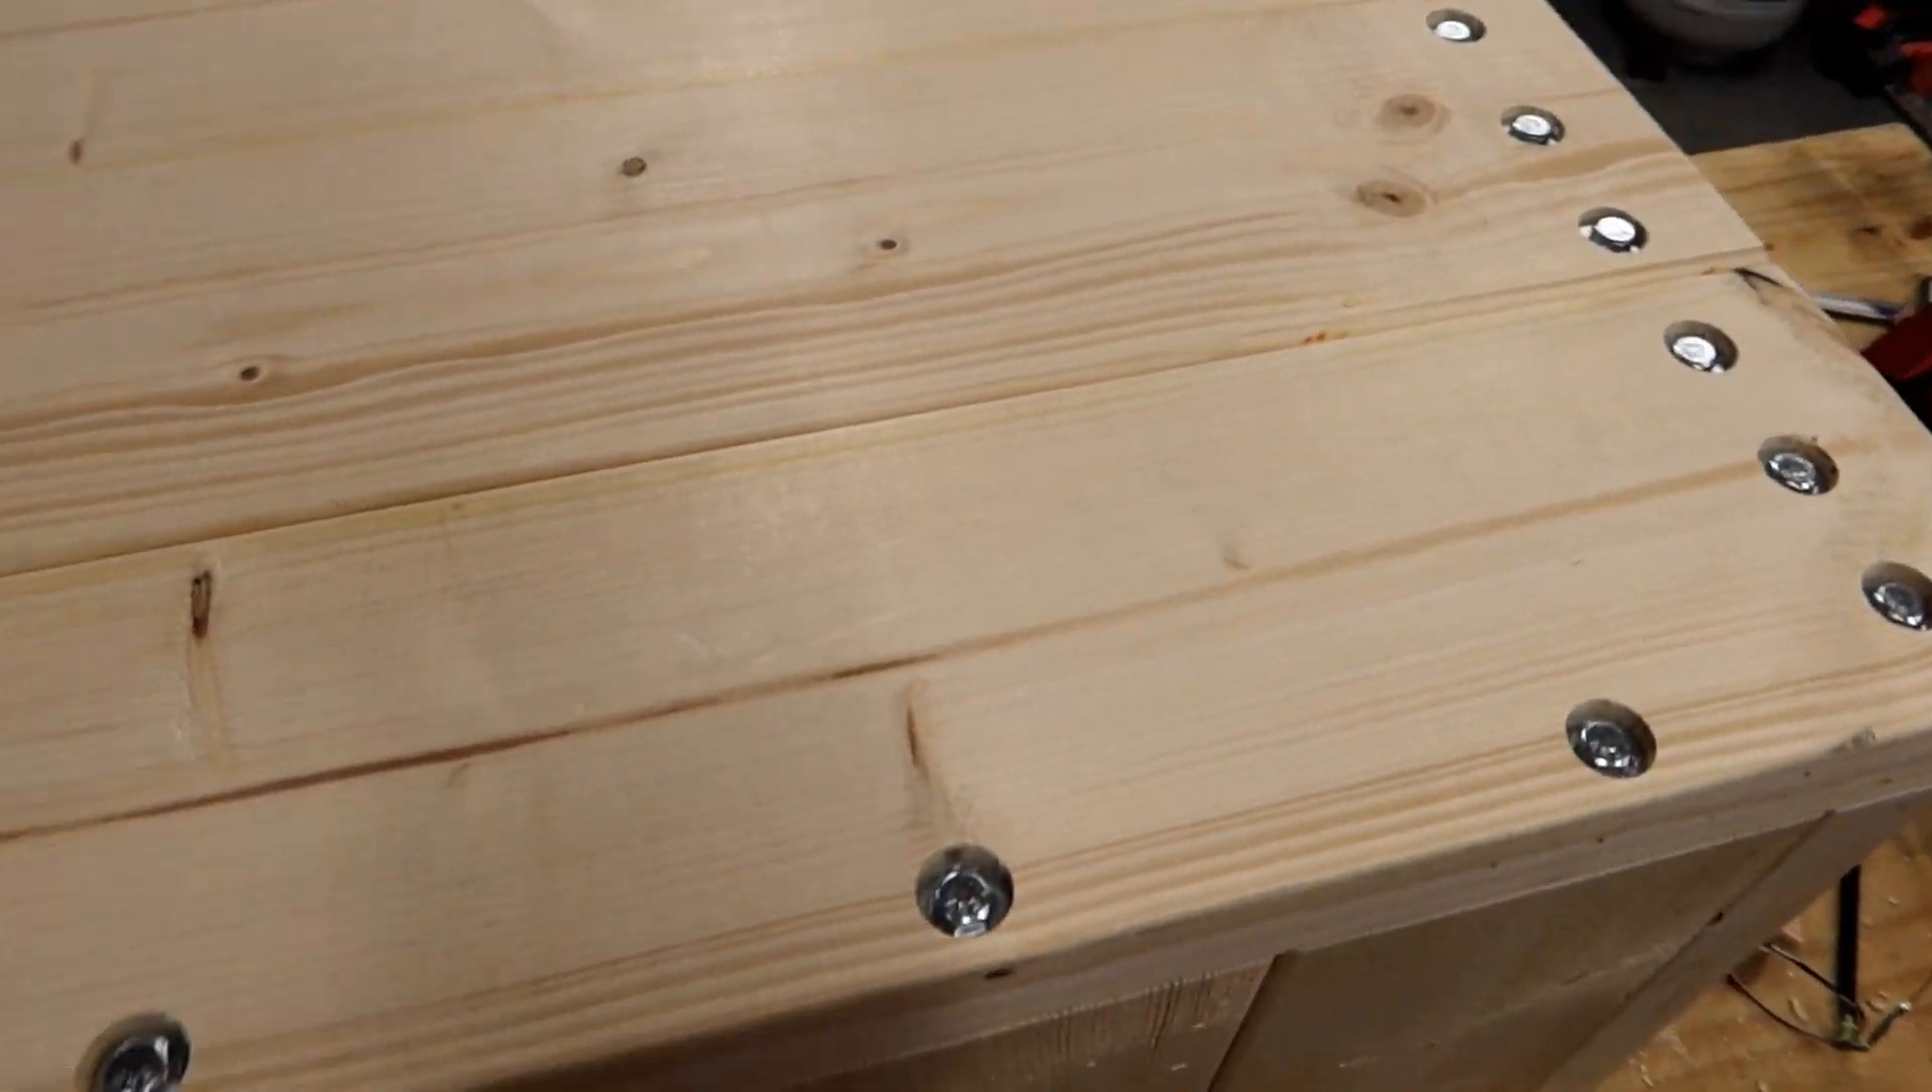I've got the sides all attached and I've securely attached, as you can see, the top to the sides.